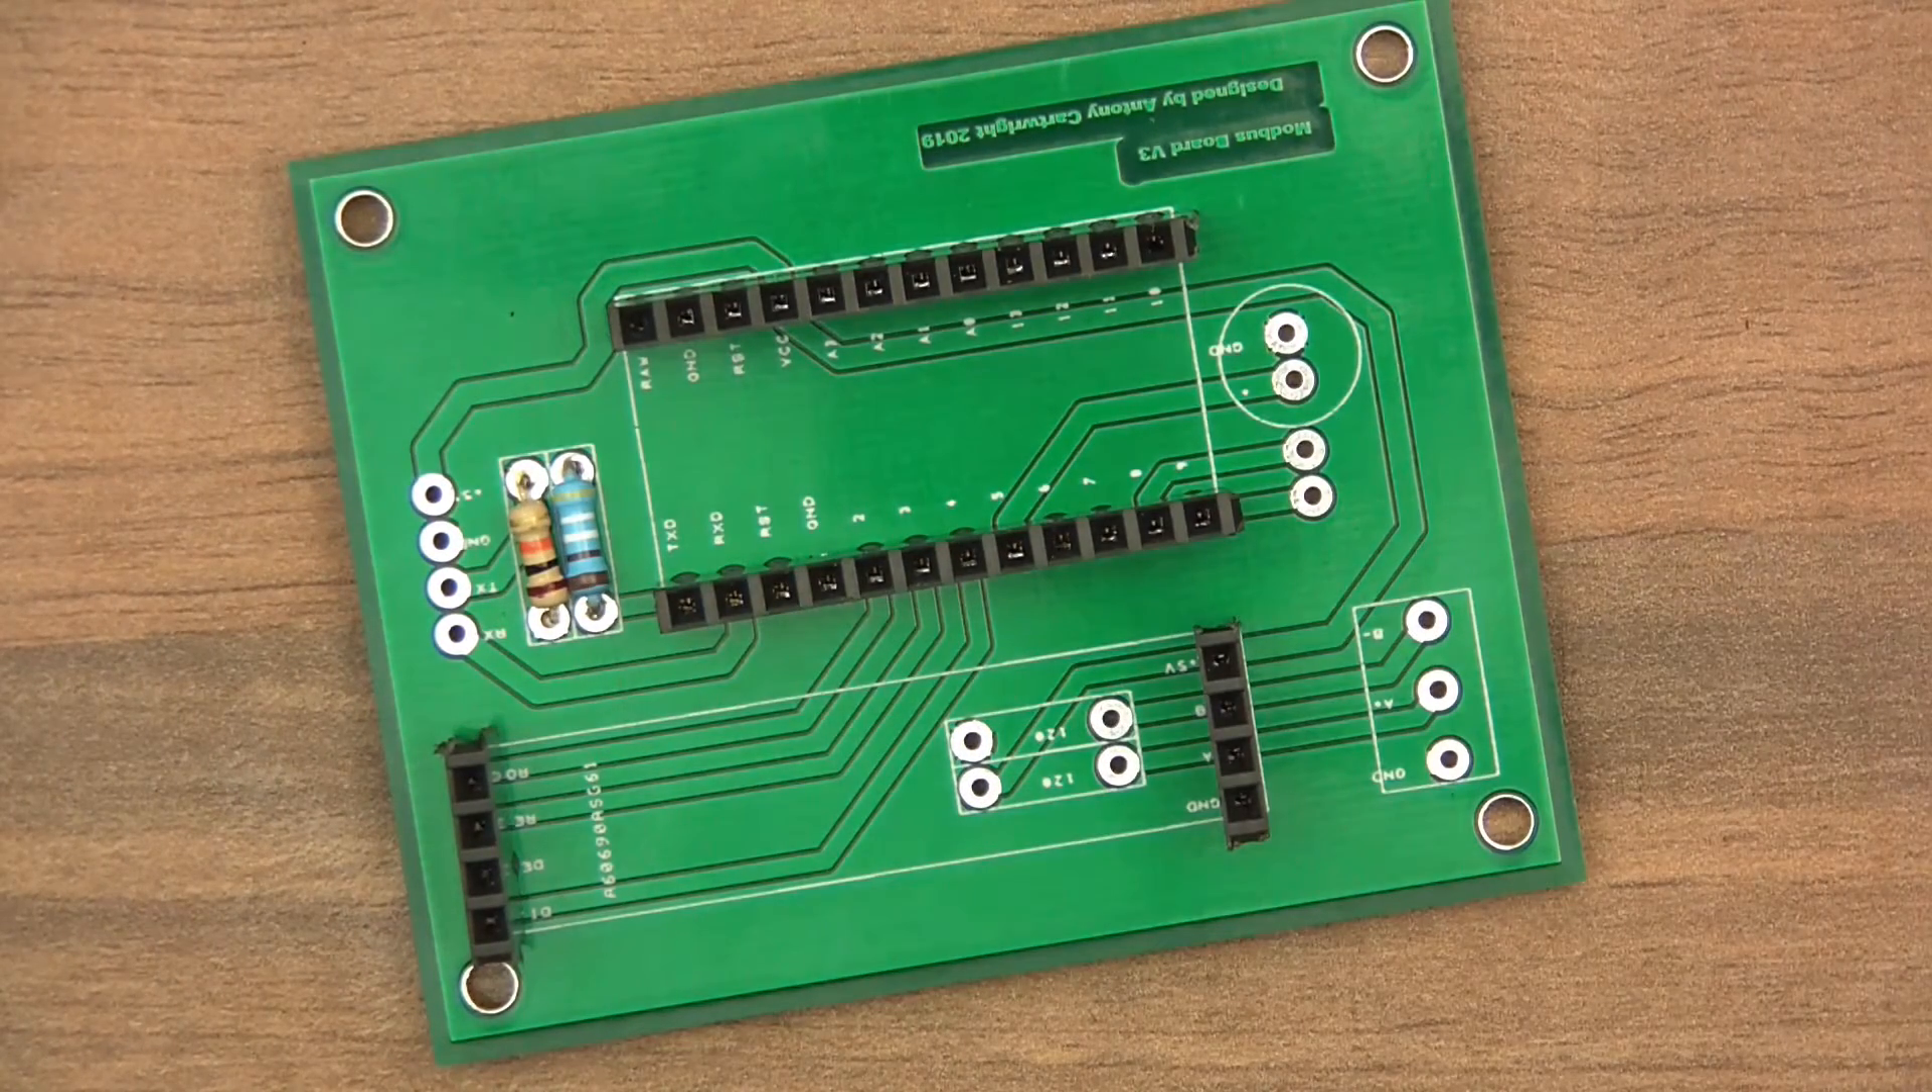Okay so the resistors are in place.